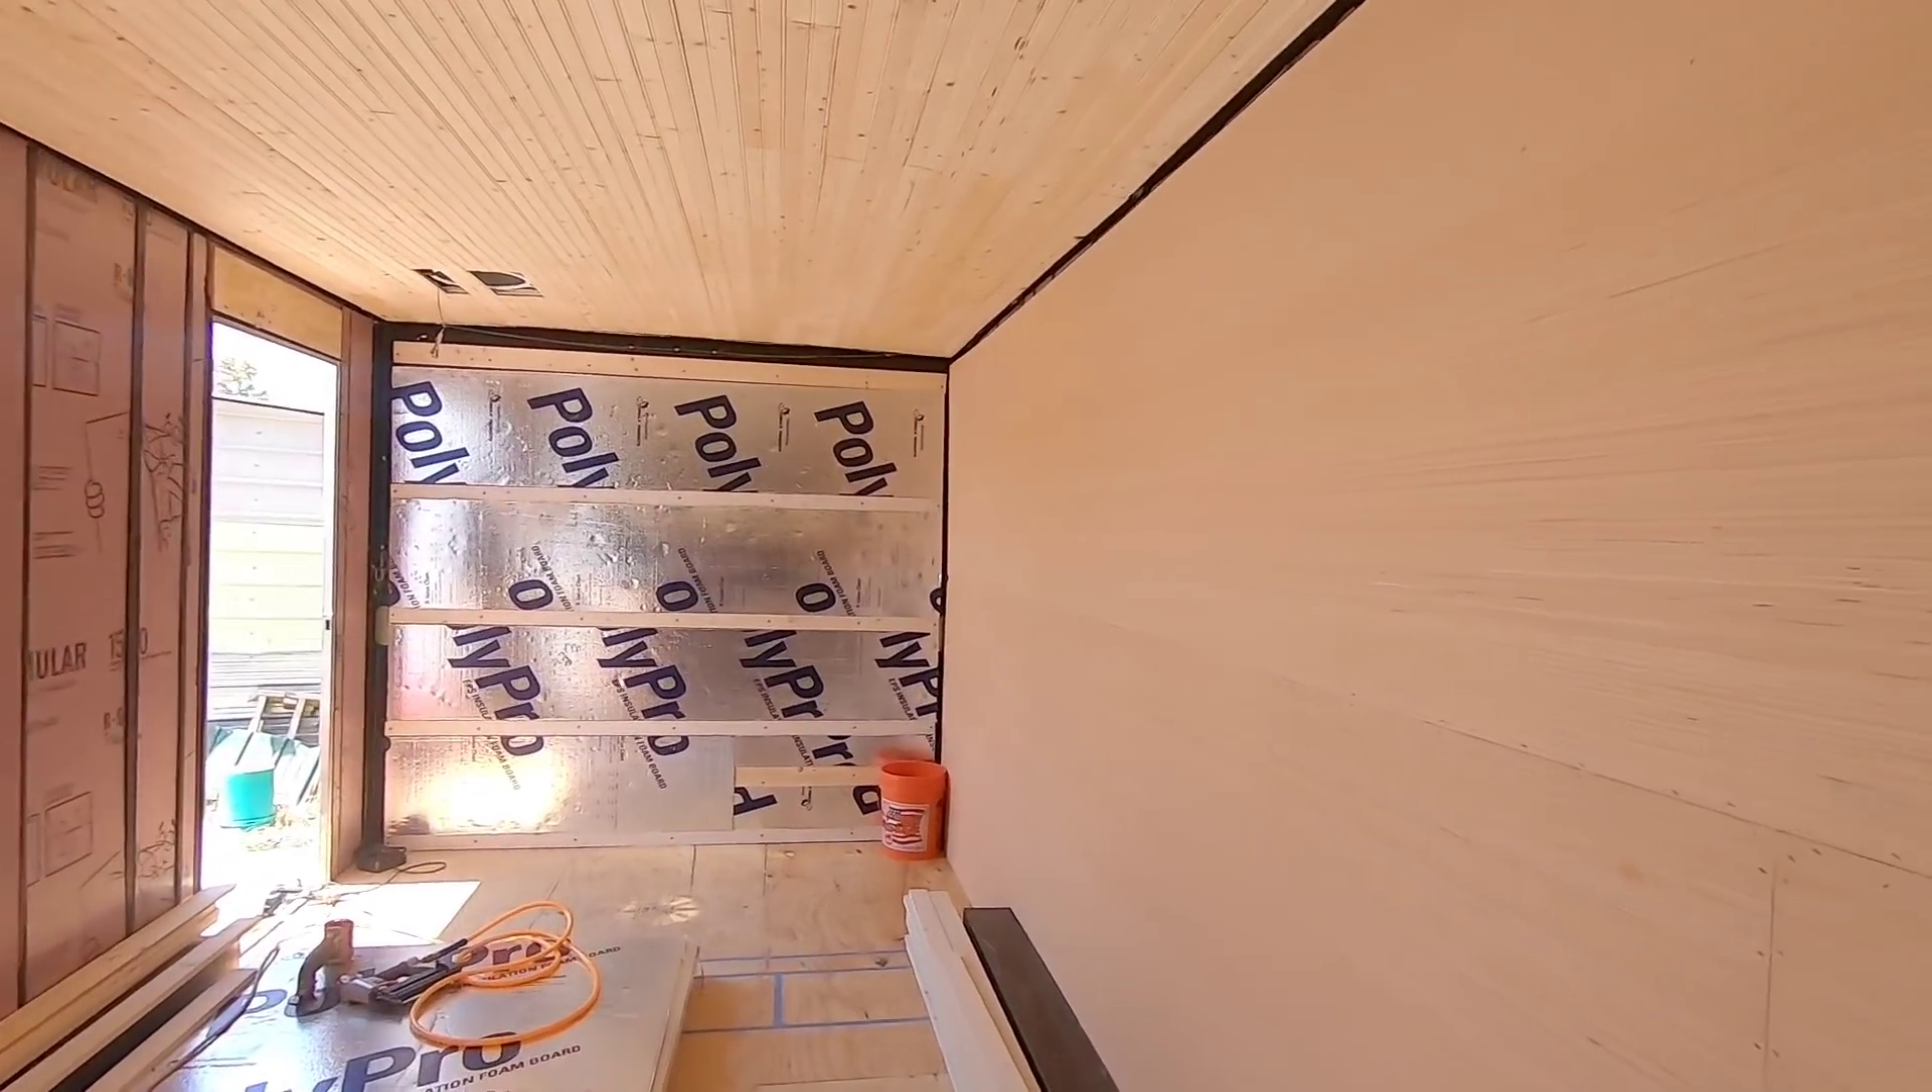We got our furring strips up. We got our insulation in place.